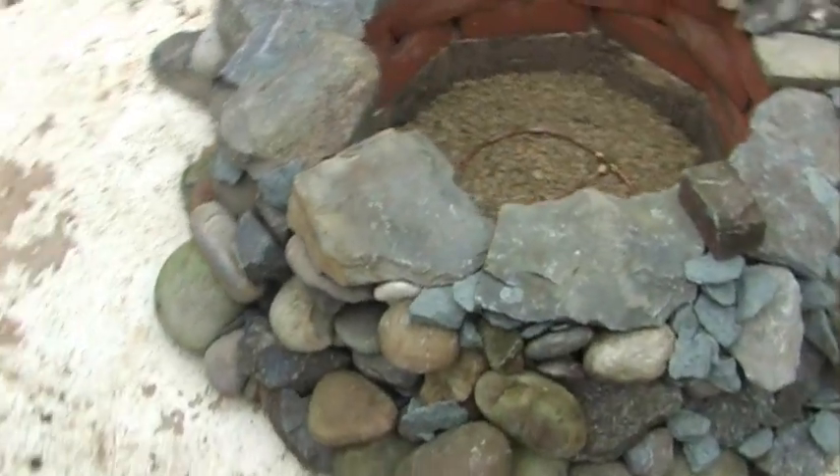There's pretty much the finished thing all I need to do is put the the lava rocks in the middle.